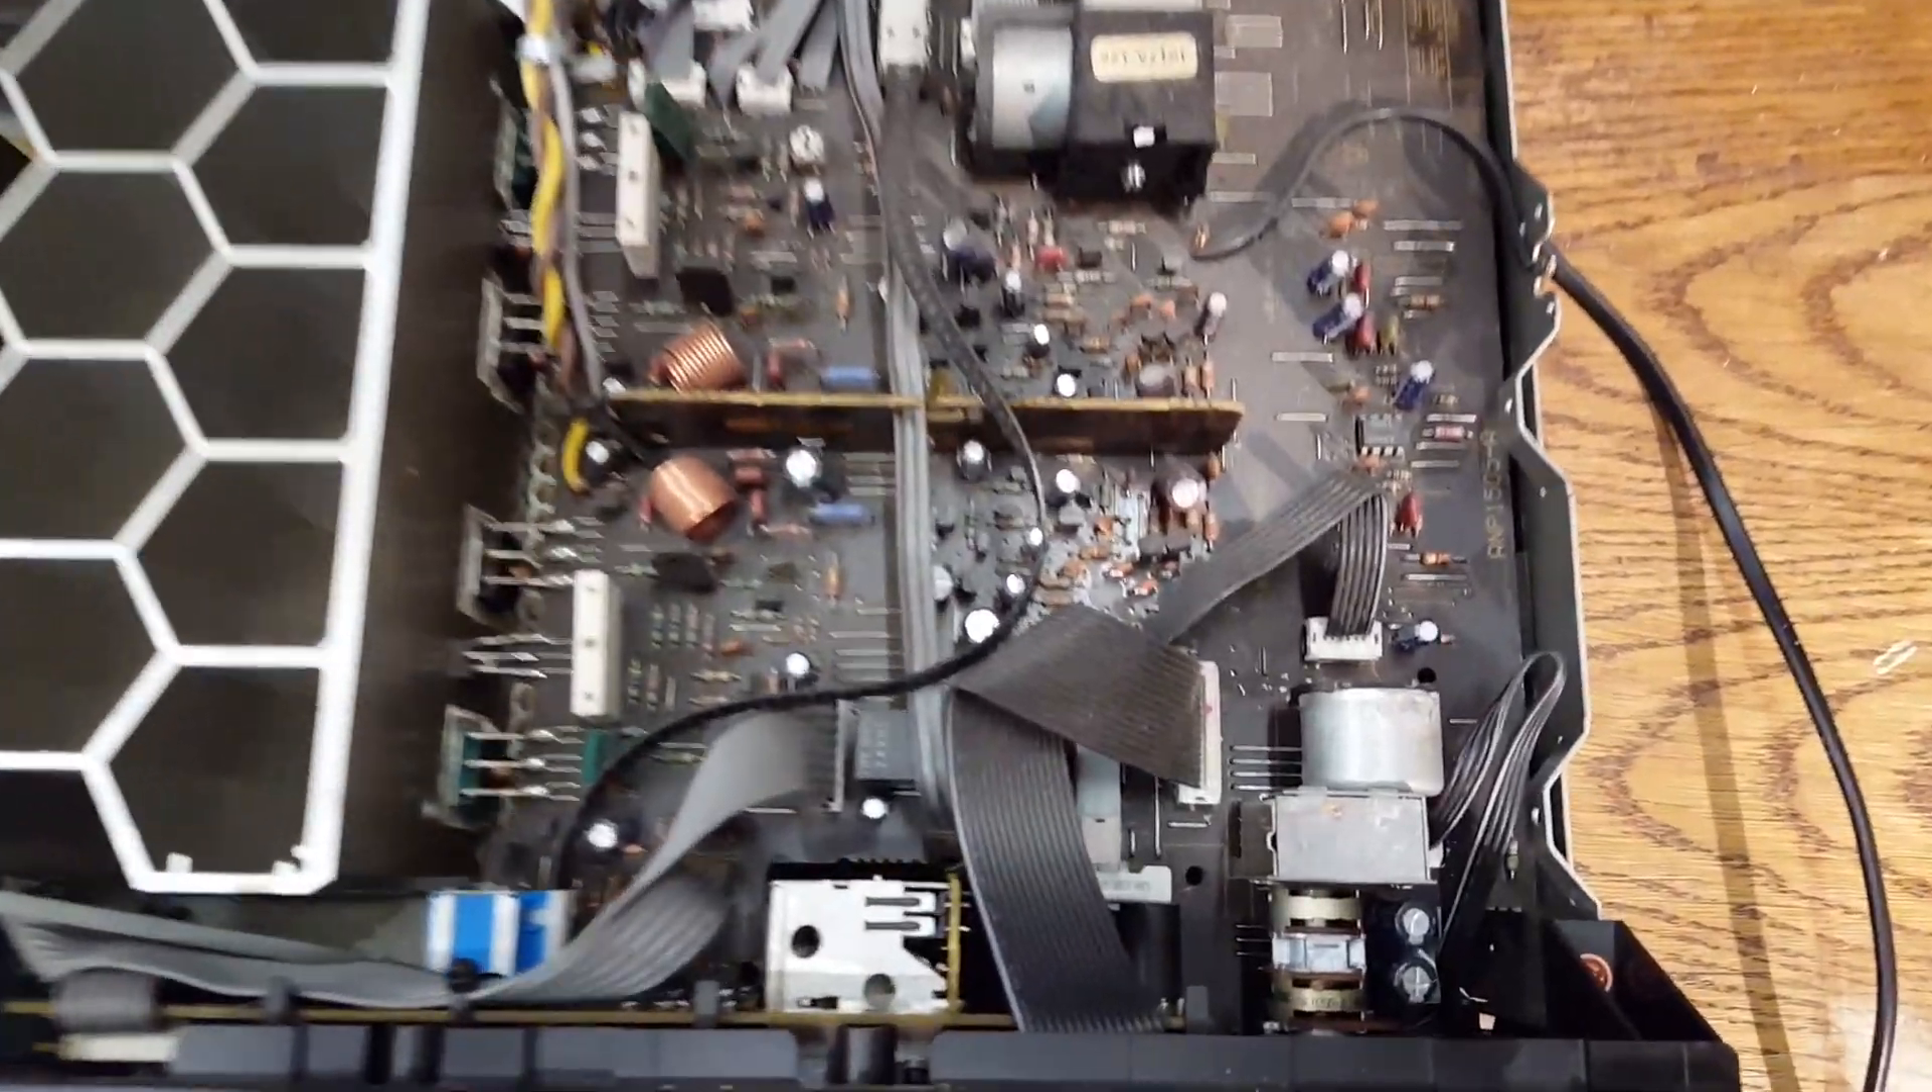The top cover has been removed to reveal another mess.